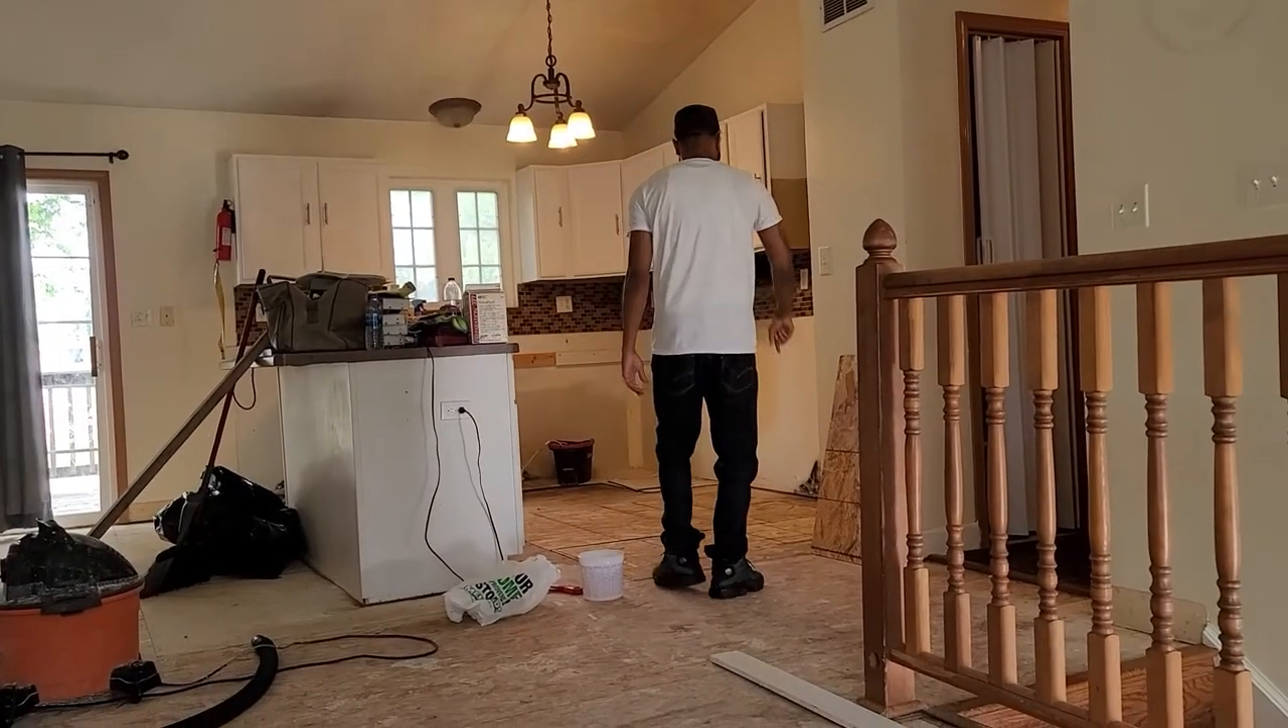We had a 12 -hour day yesterday trying to put this plywood down, but we finally got it all down.